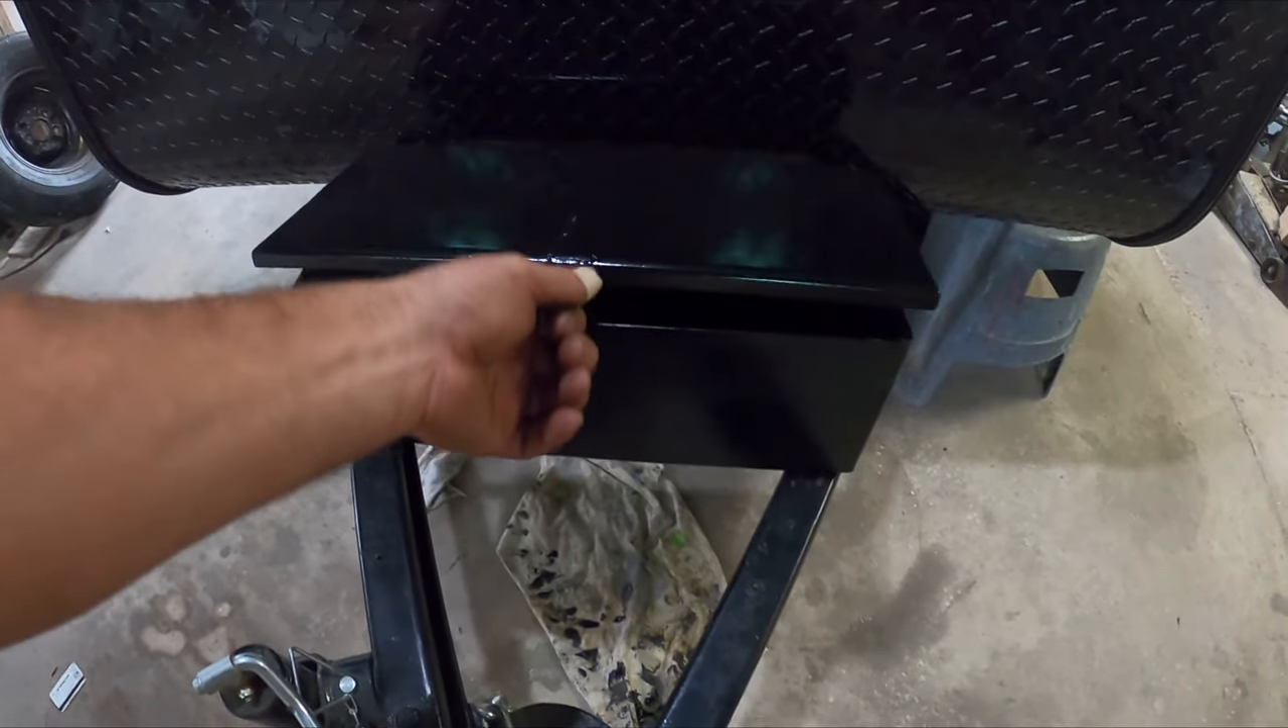So, I got my toolbox all together.